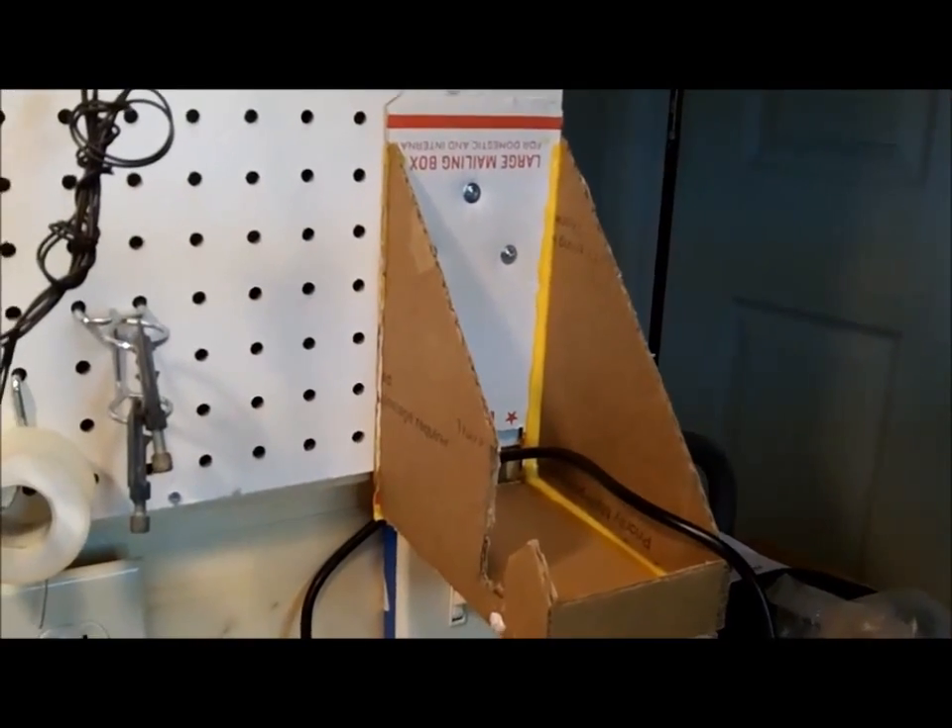I have the basically finished soldering station shelf up.